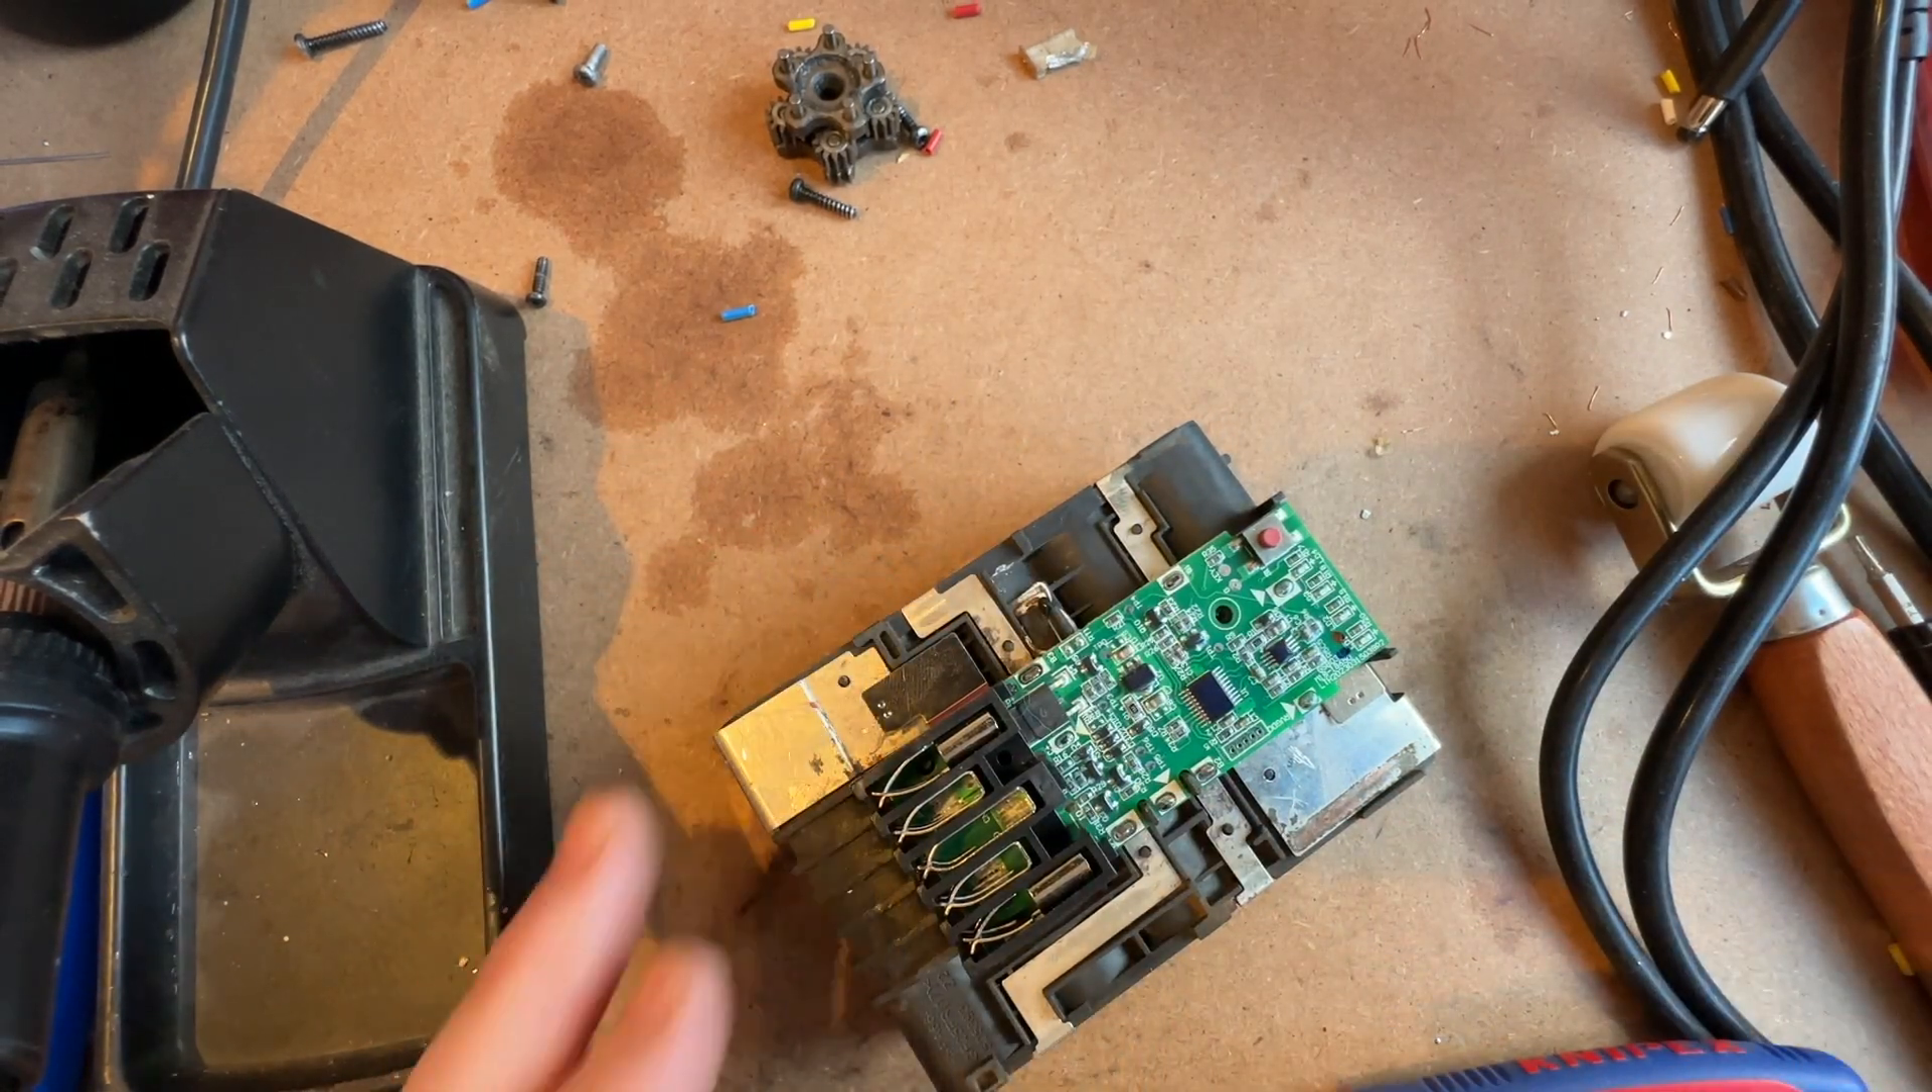I placed the new board in so we've got the original tabs poking through so we've got one two three four to solder.